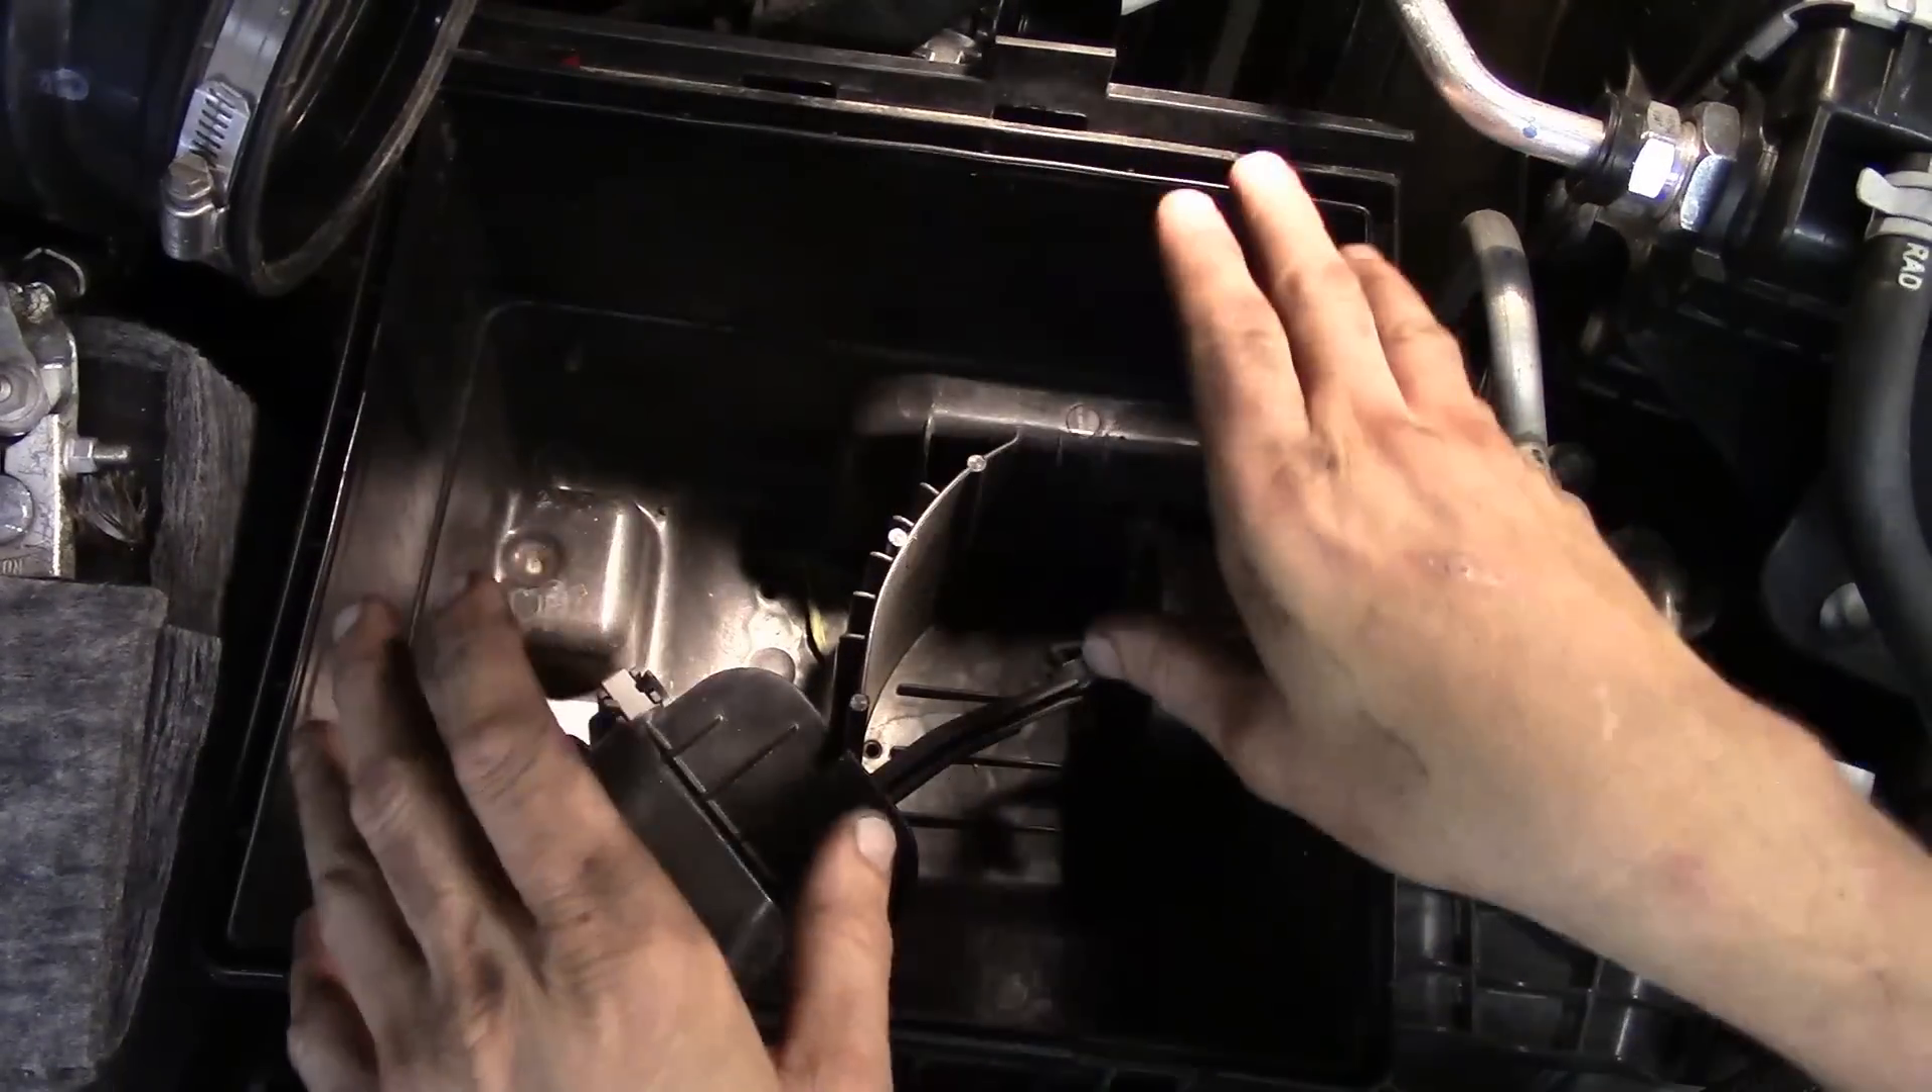So now we've got the air filter out of the way, we can look down inside the box.